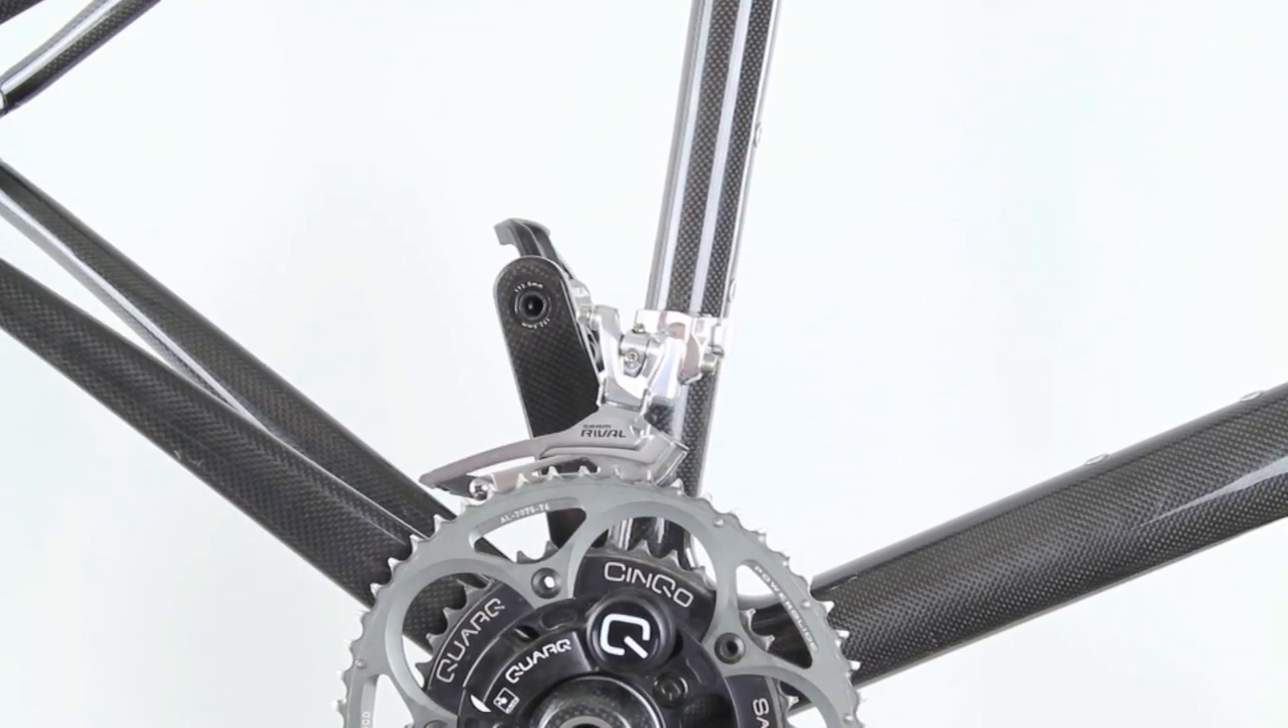You now have a properly installed front derailleur.